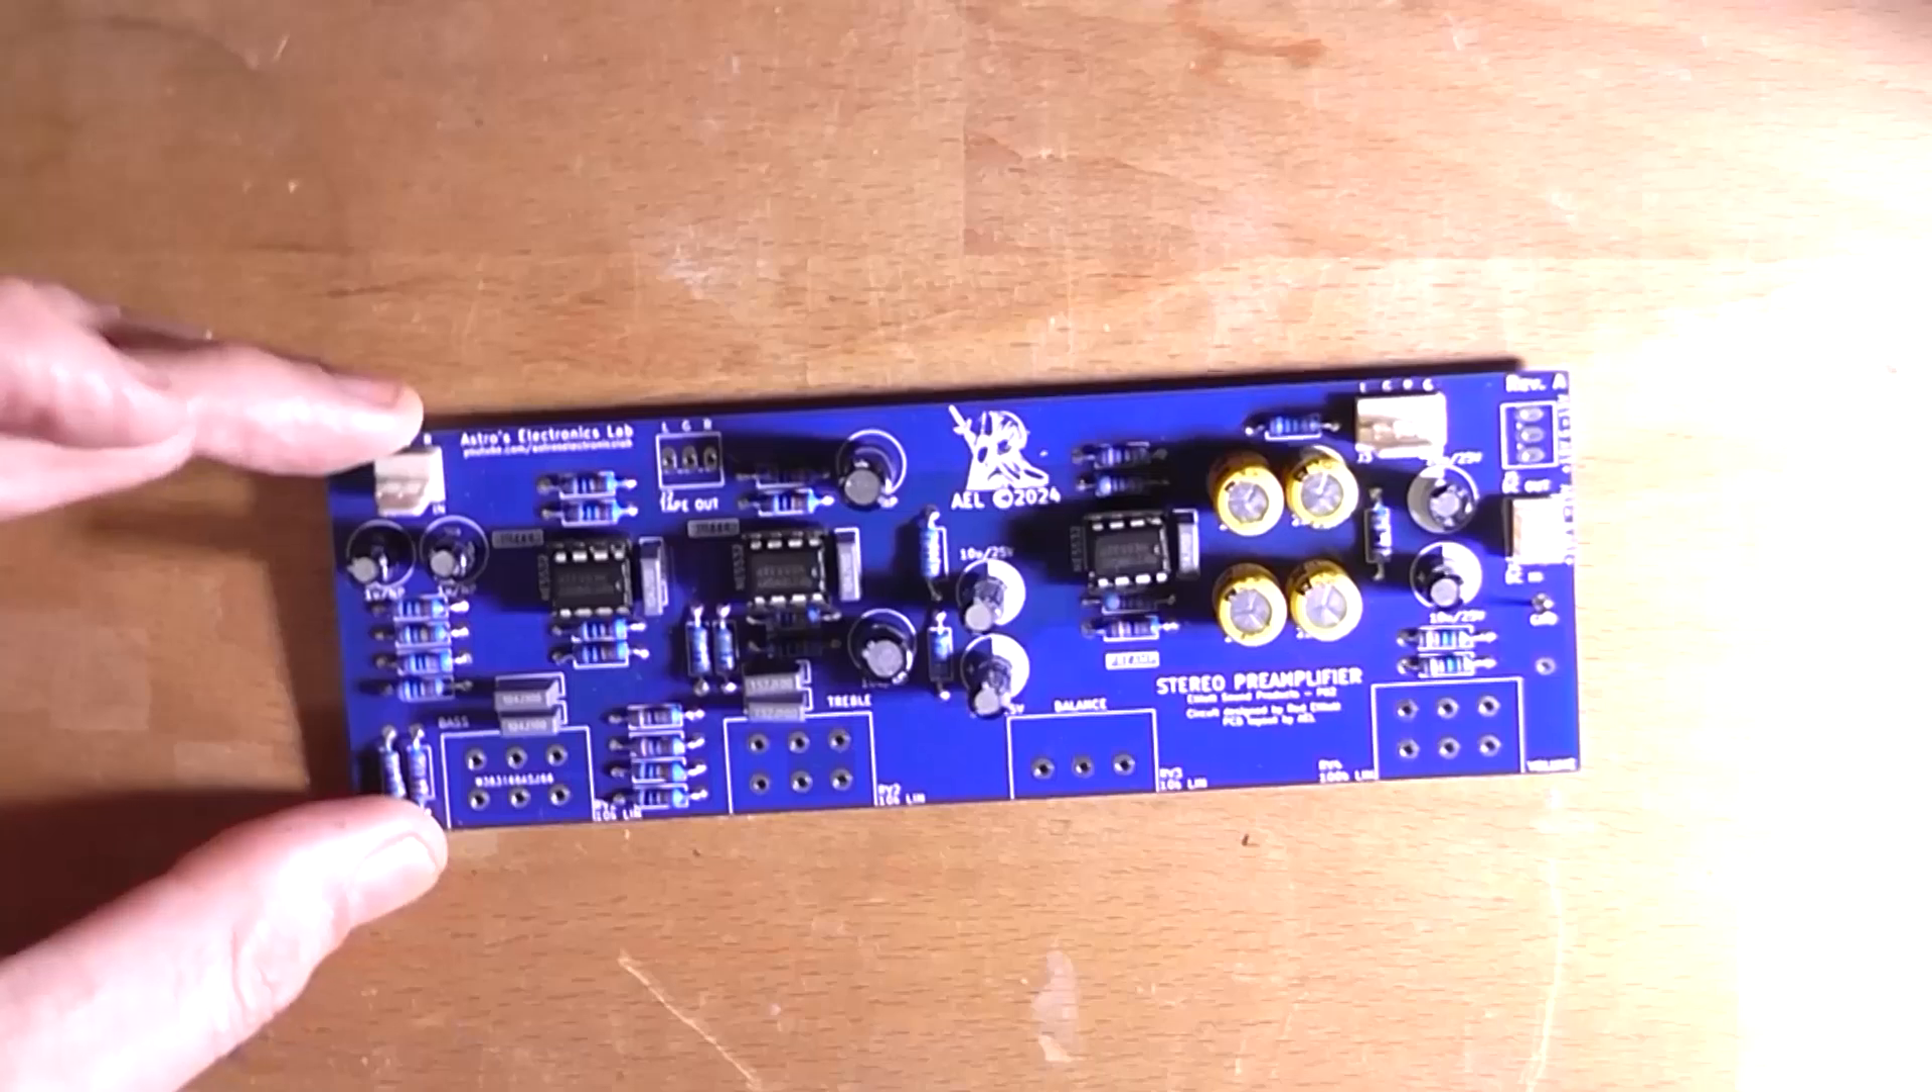The preamp is assembled for the most part. Apart from the pots.